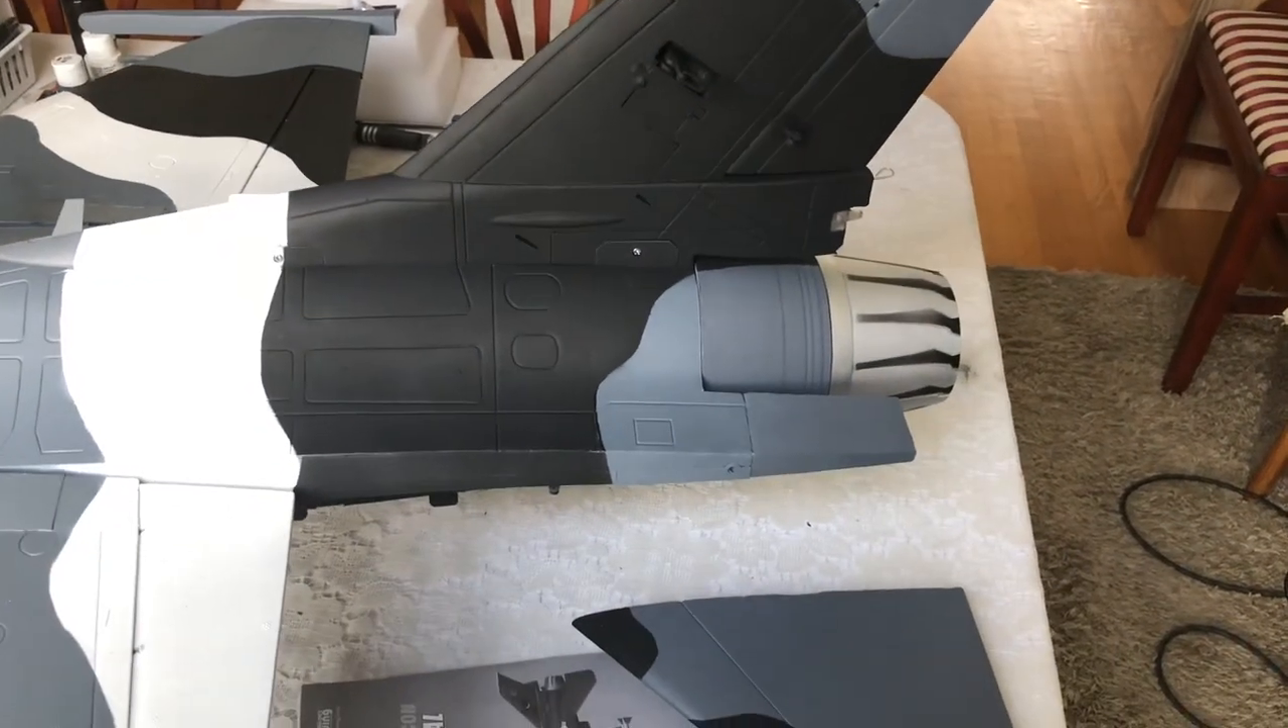The vertical stabilizer is attached. The tail cone is now attached.